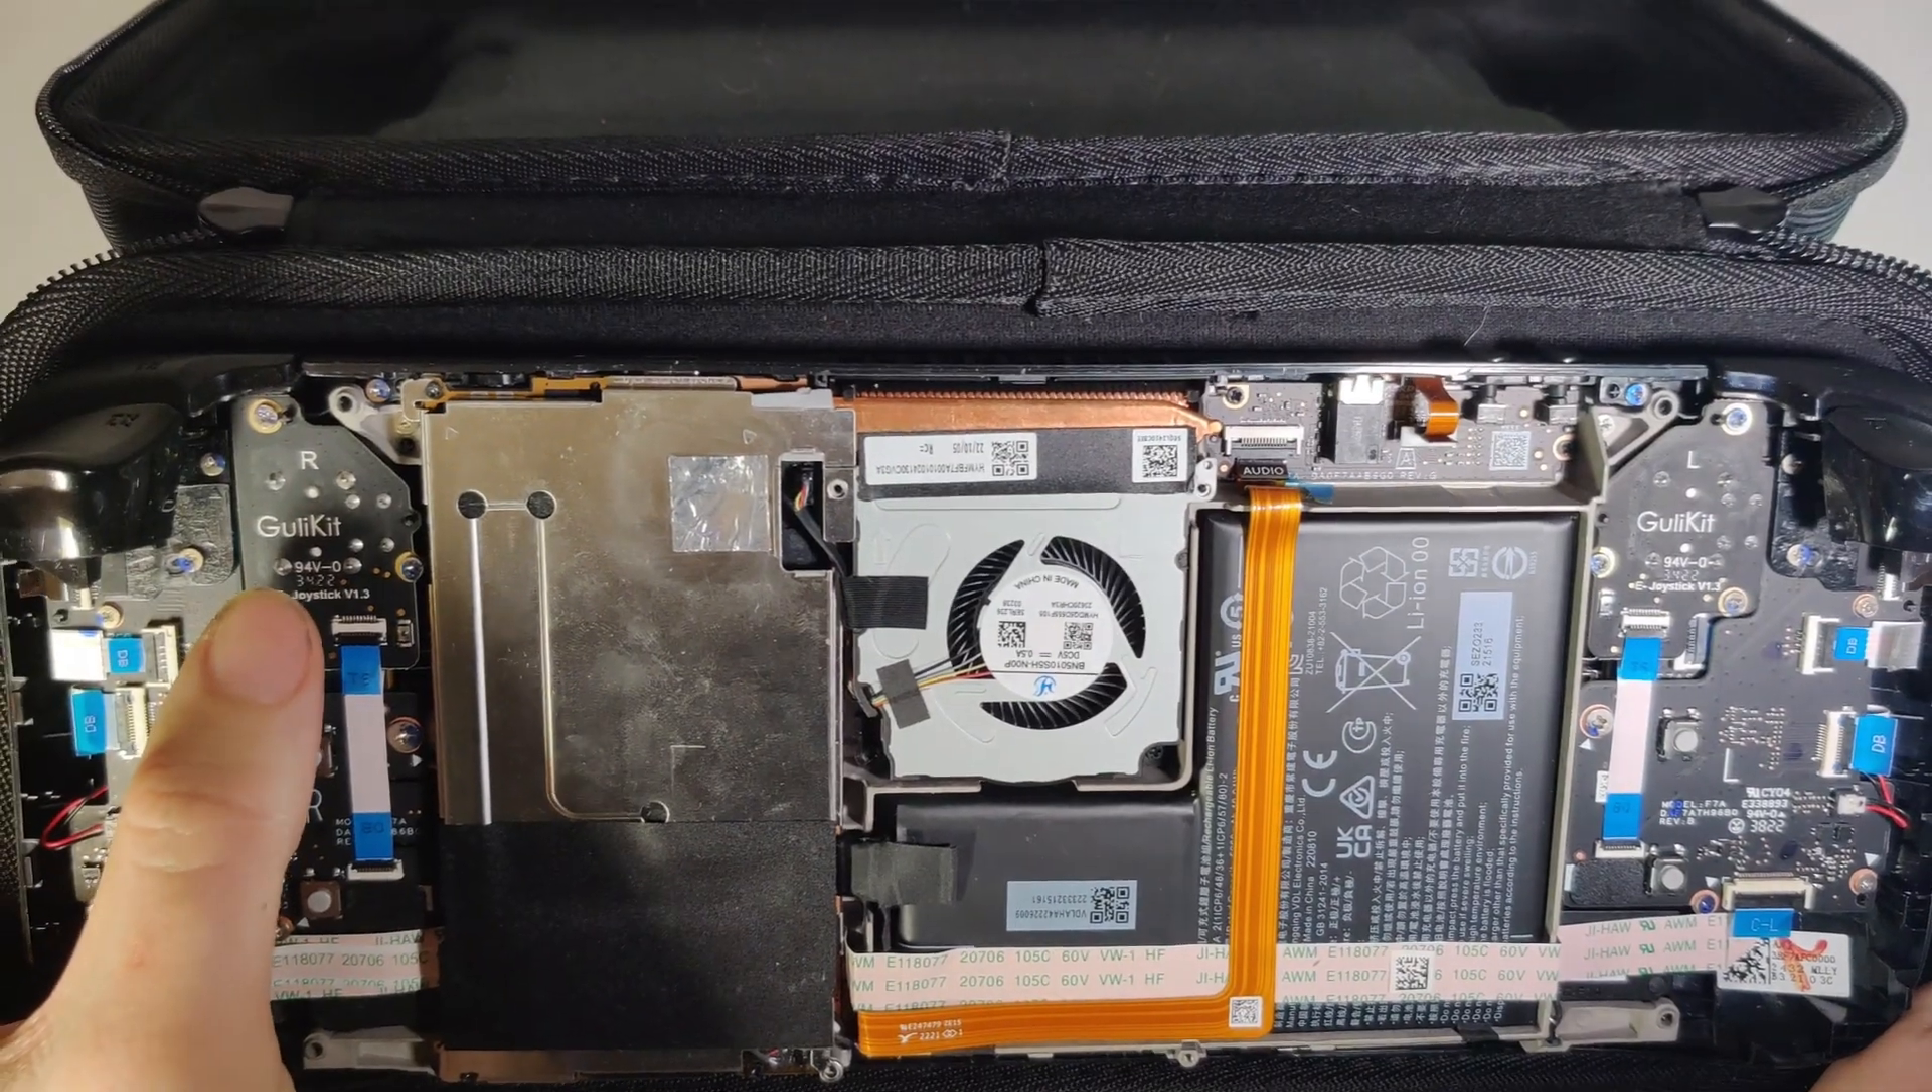Now that we have the backplate off, this is my Steam Deck.